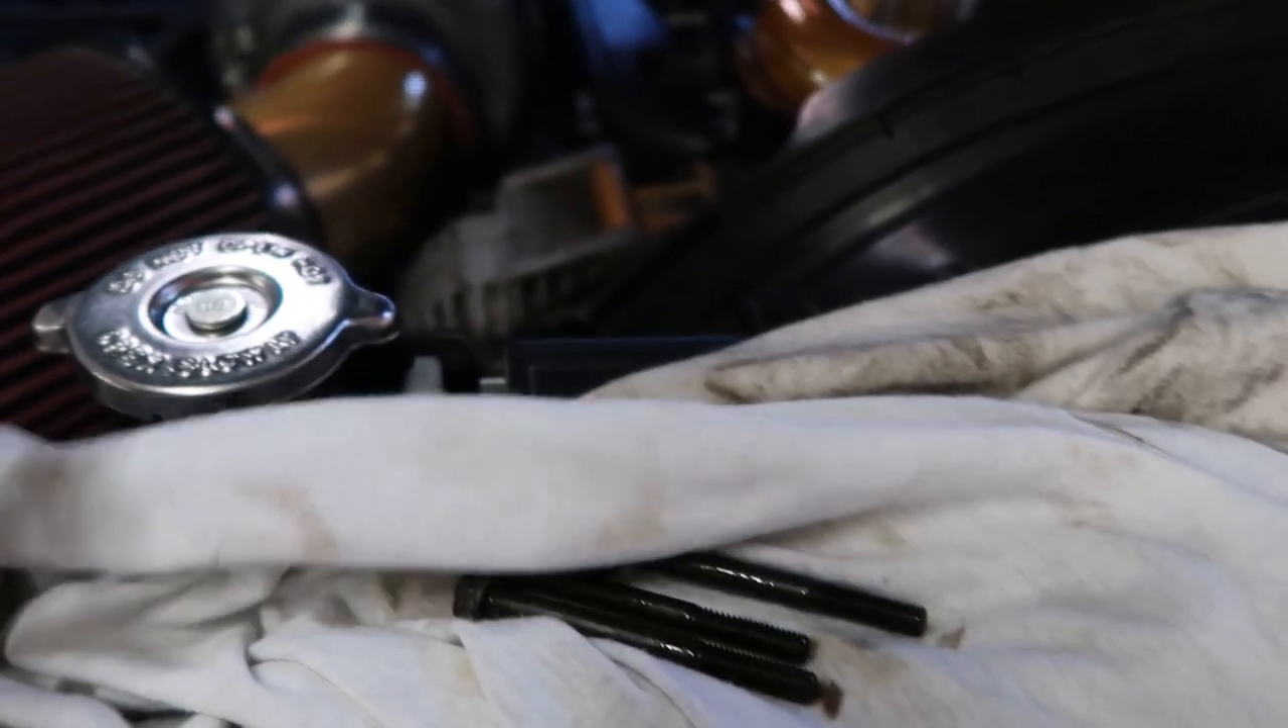Now, I got the three 10 mil bolts out.